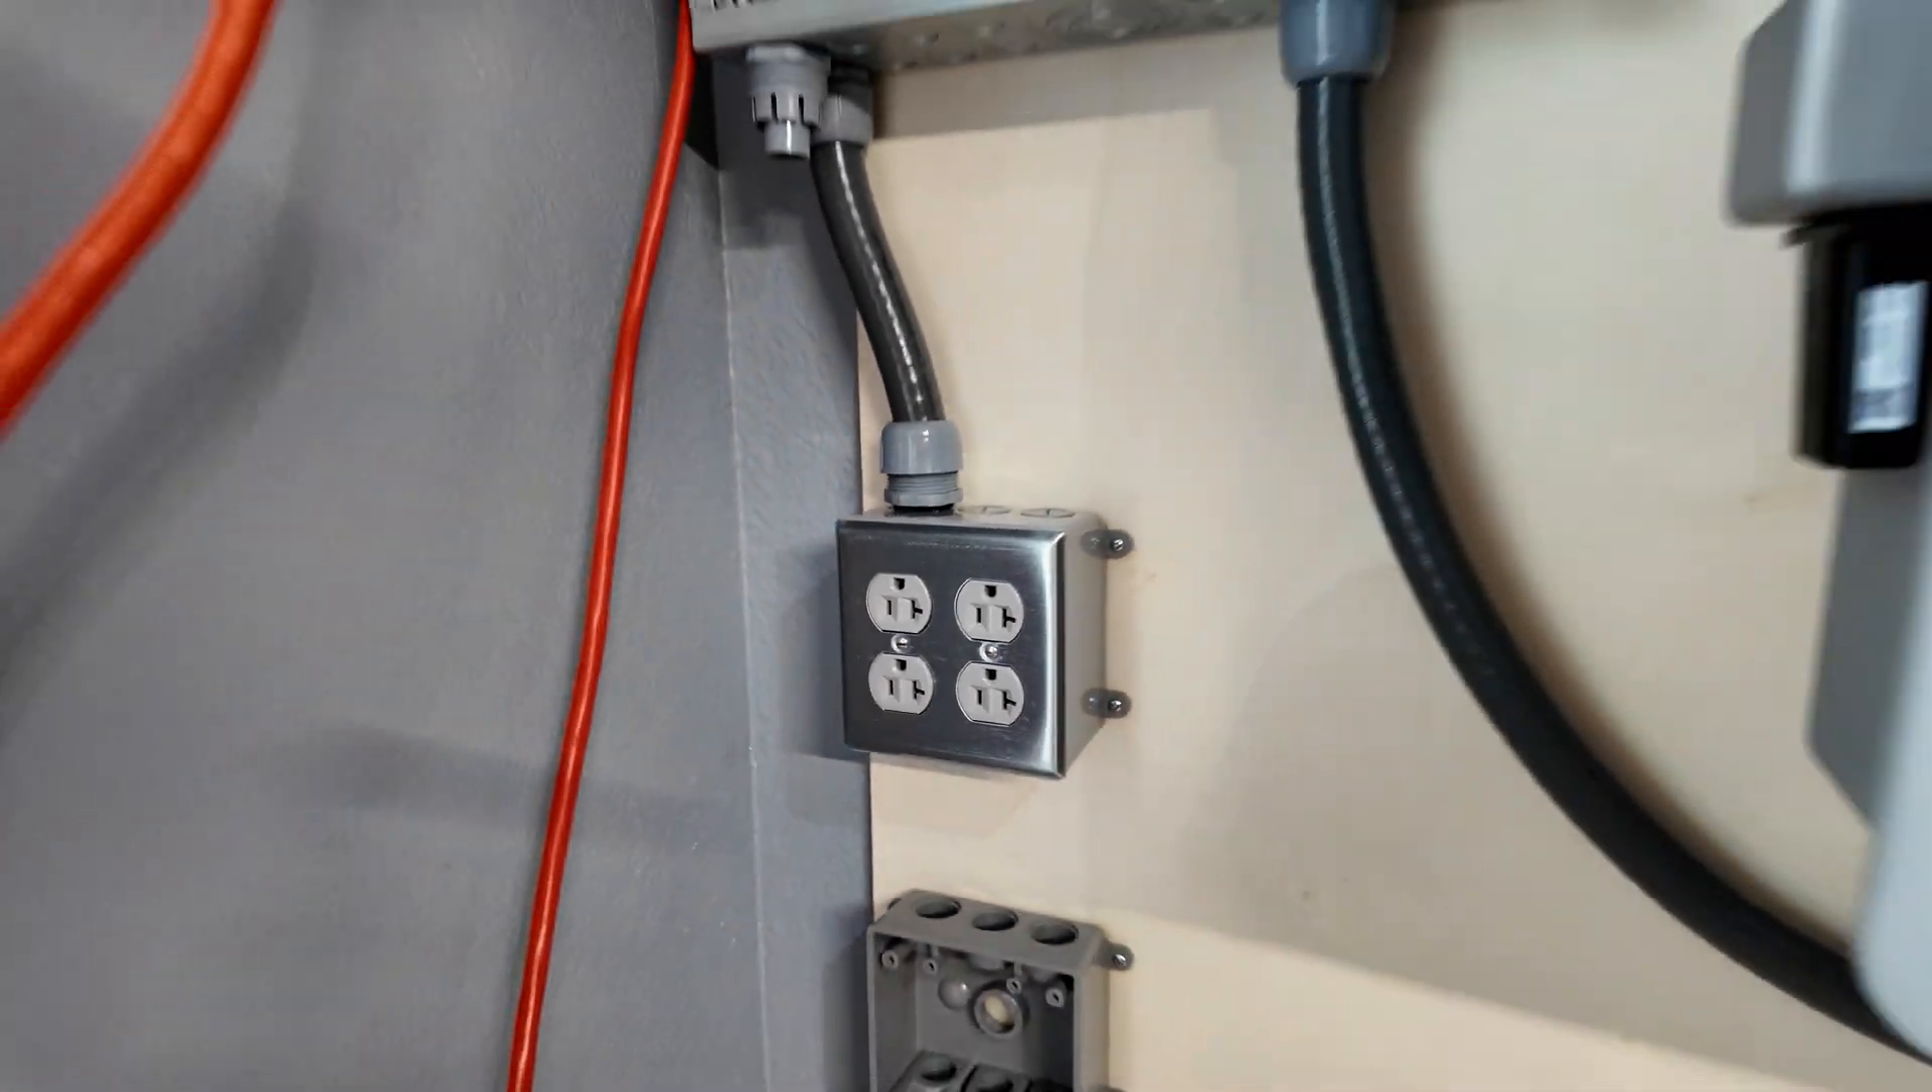I just got my first outlet box completely installed.